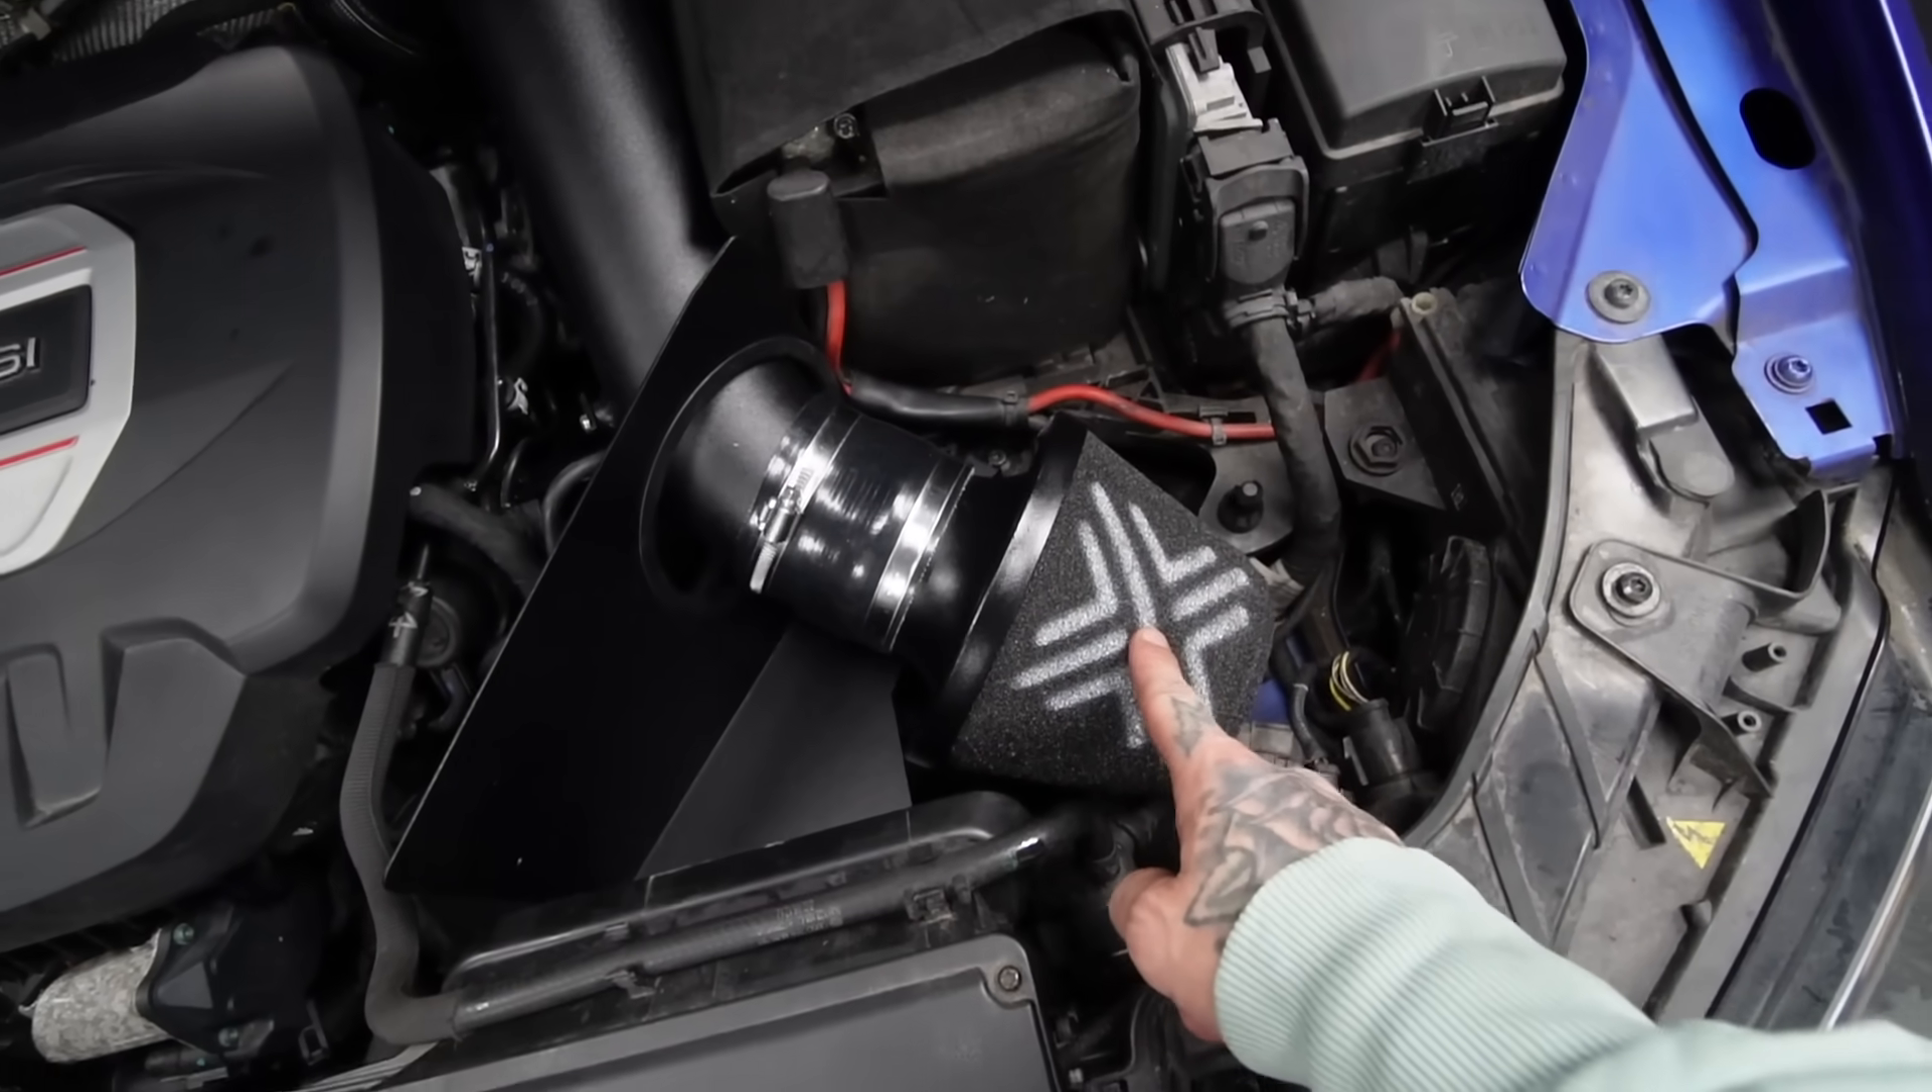All the heat shield is bolted in nice and the logo just looks awesome on show.